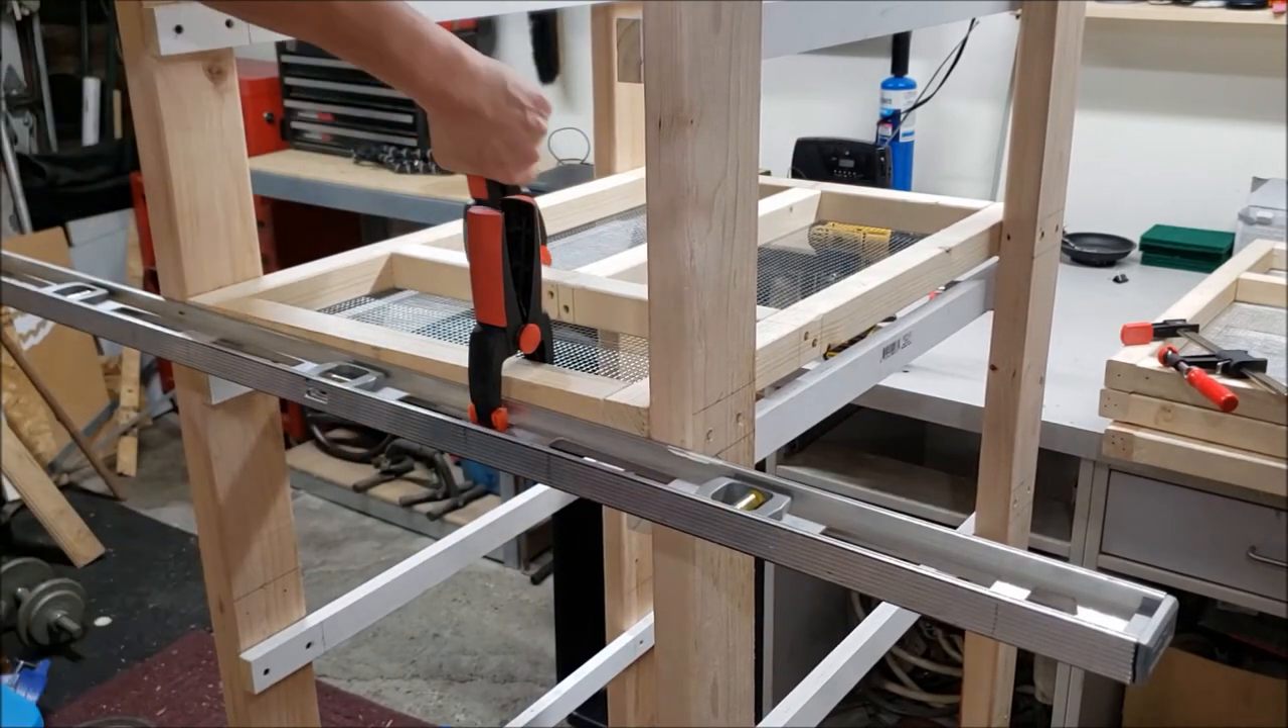First shelf is in.